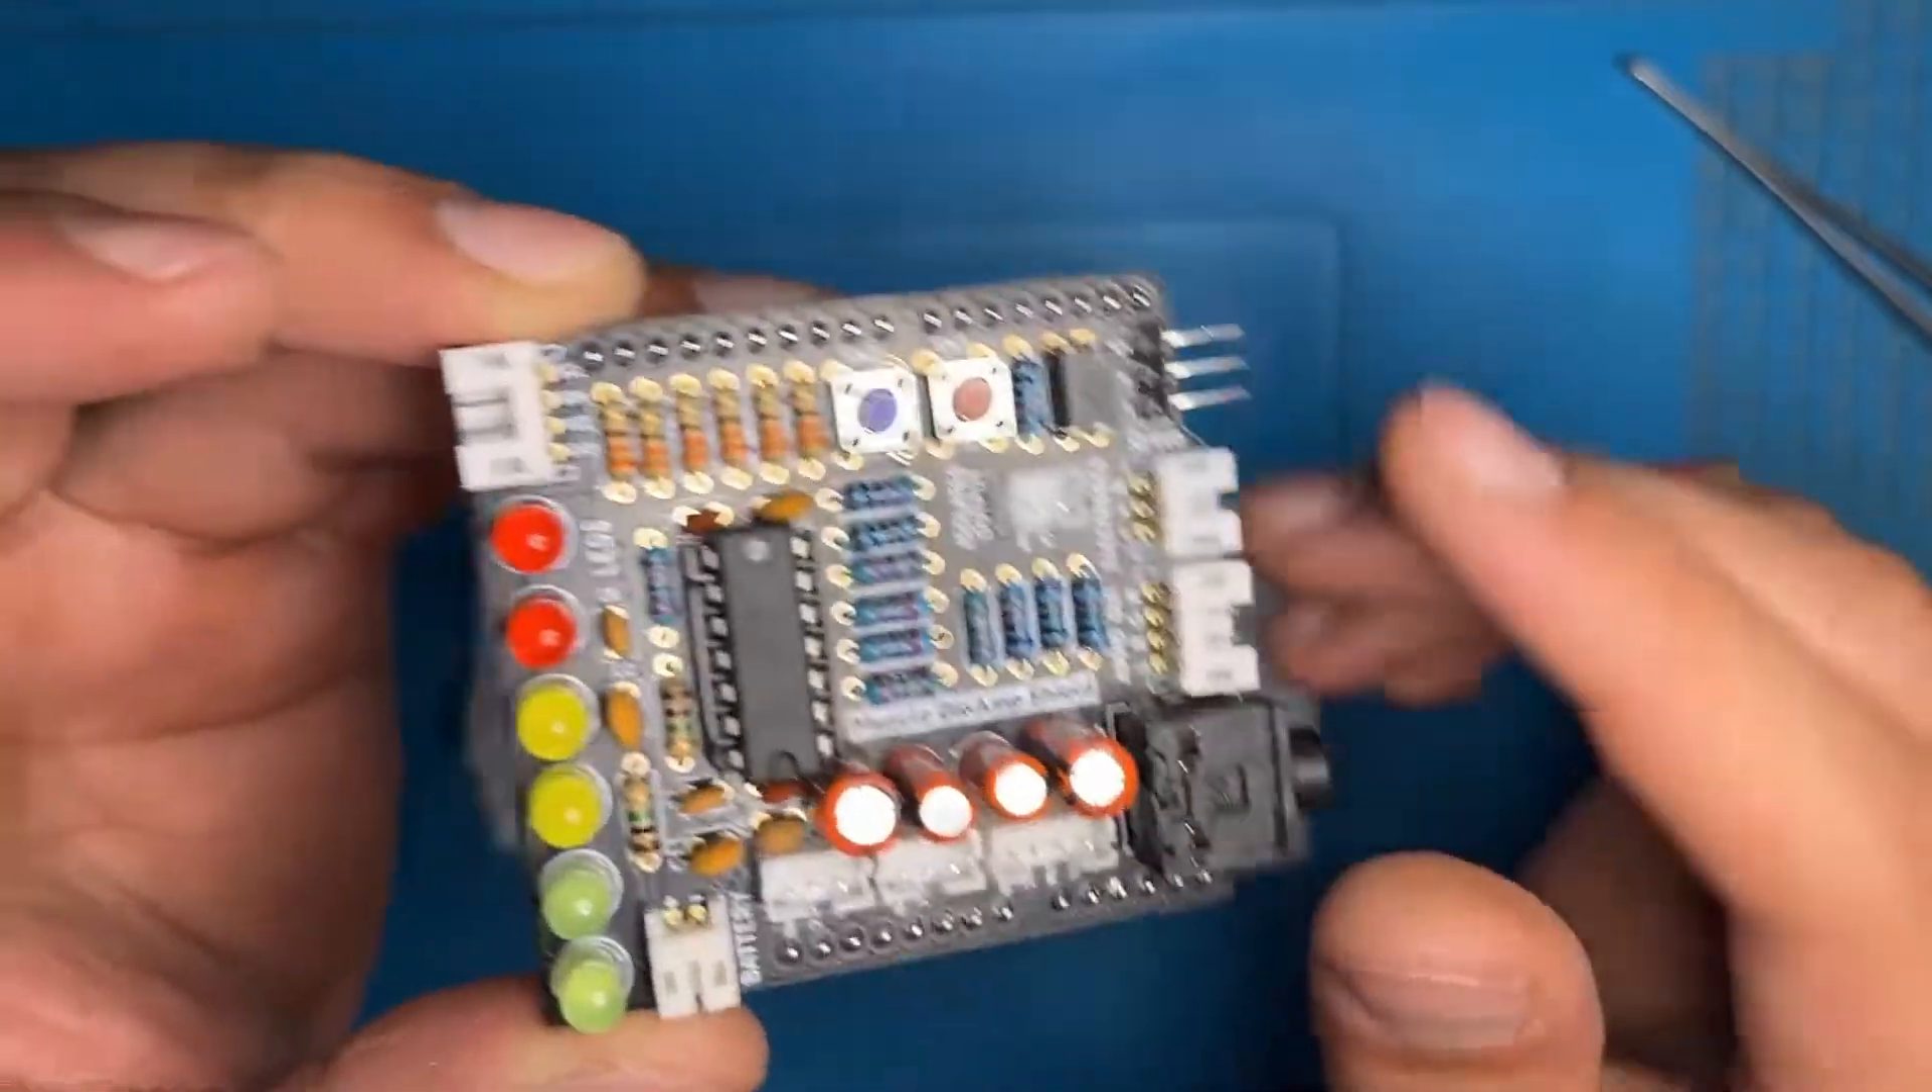Now we have successfully completed our task of assembling the shield.